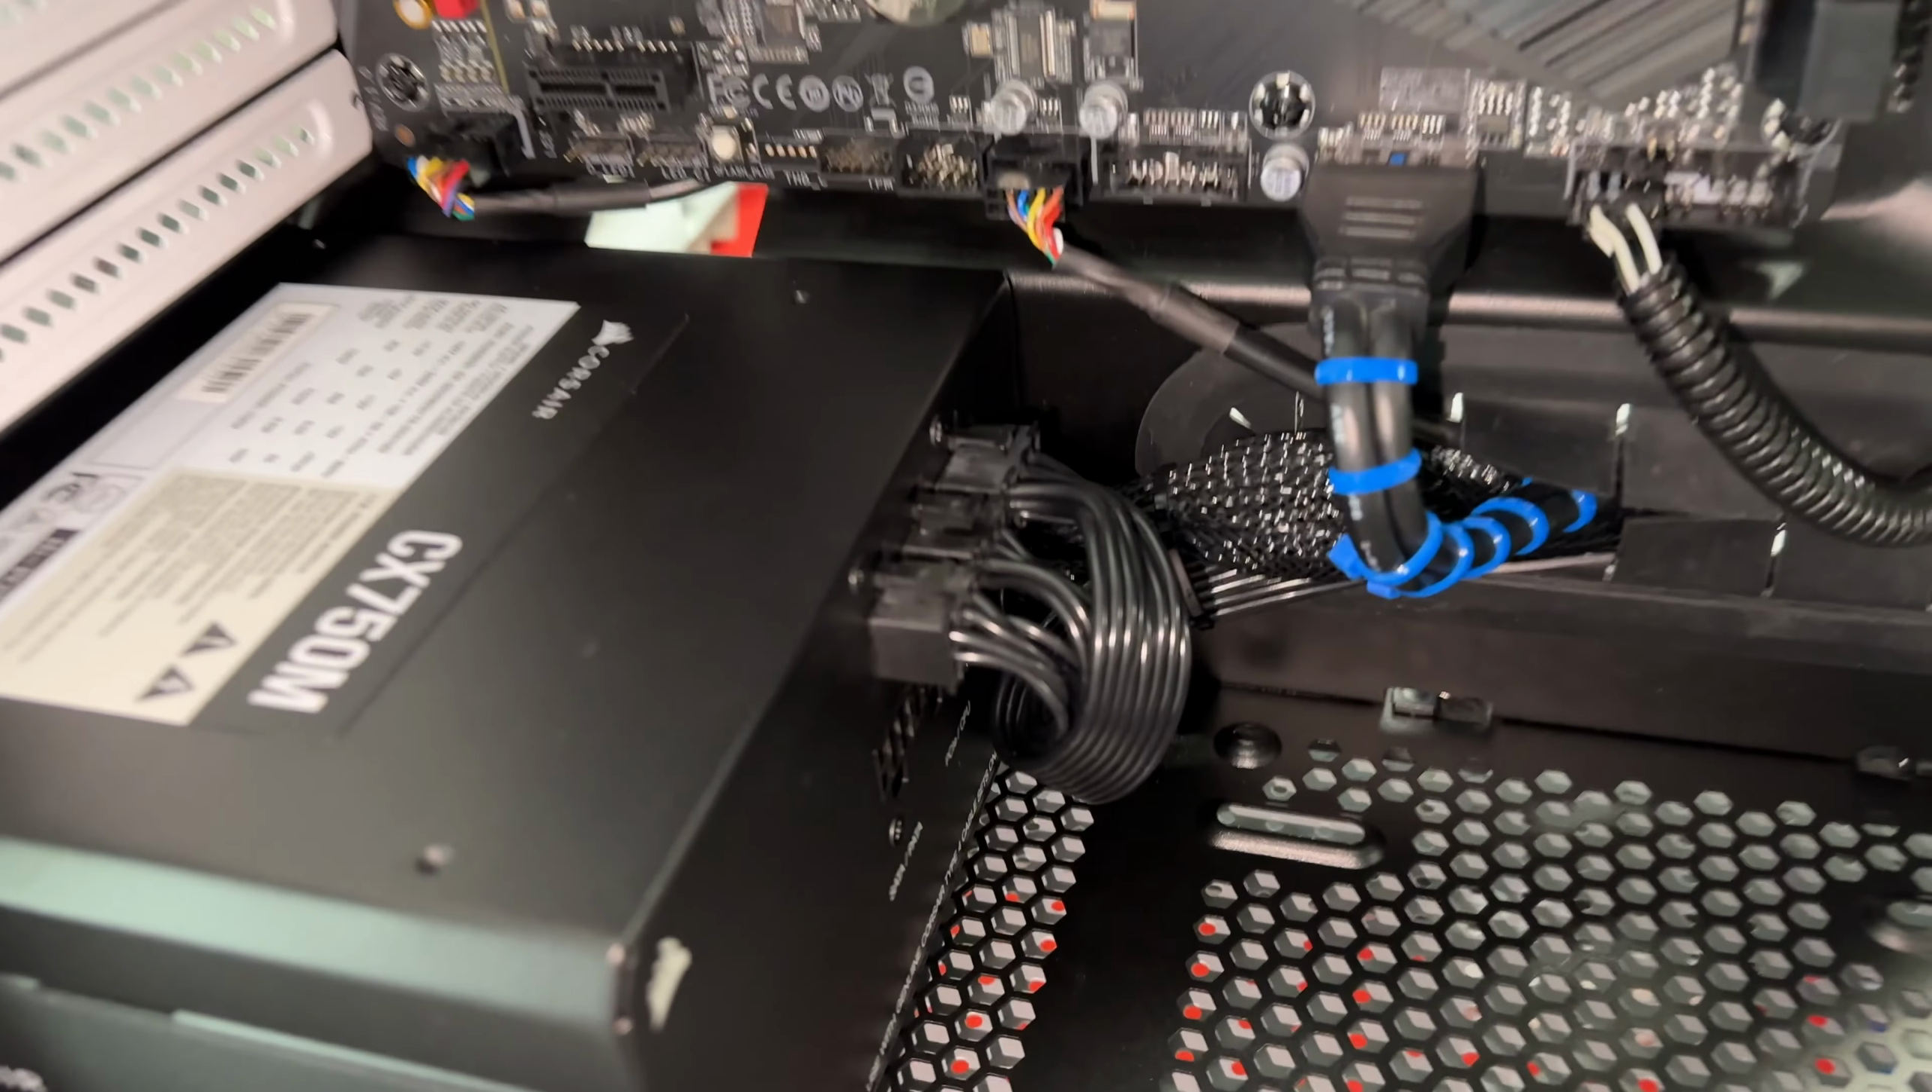Power supply is in and I ran the wires as cleanly as I could going through the back of the case and coming out the sections that they needed to.